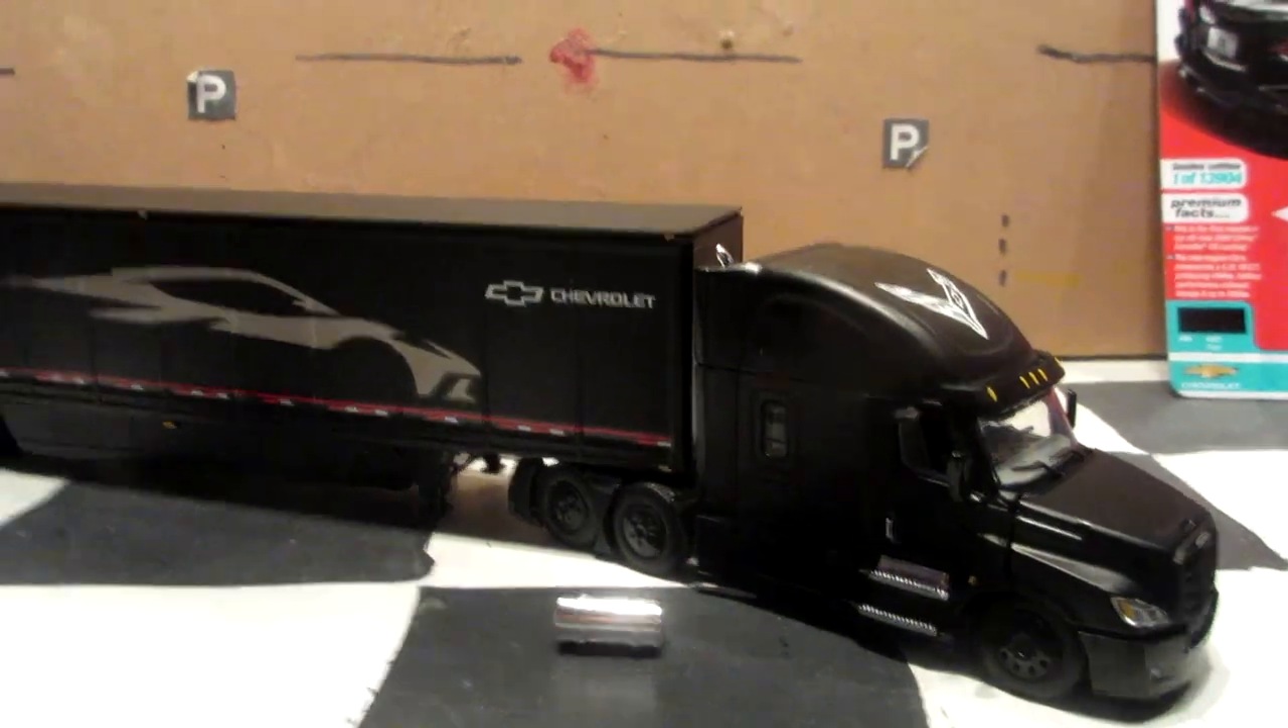And of course we have this loose part that gonna need to be put back on the truck.